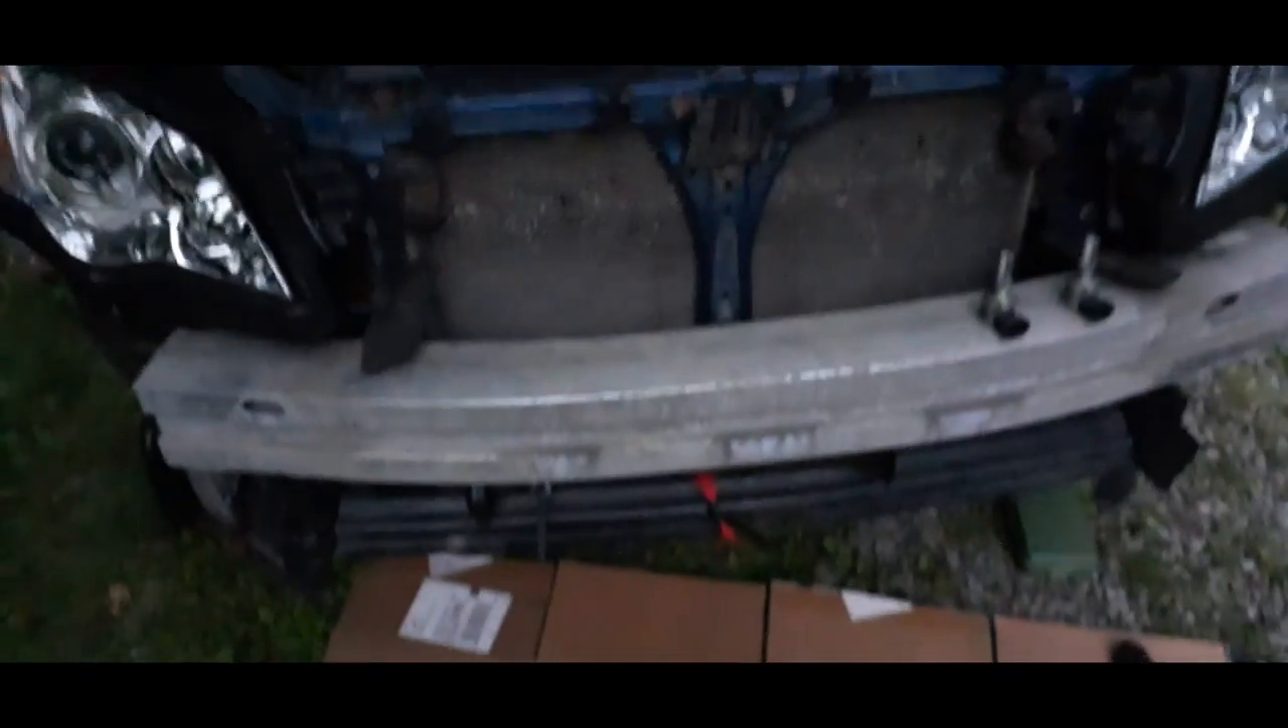Now as you can see I have the front bumper off.